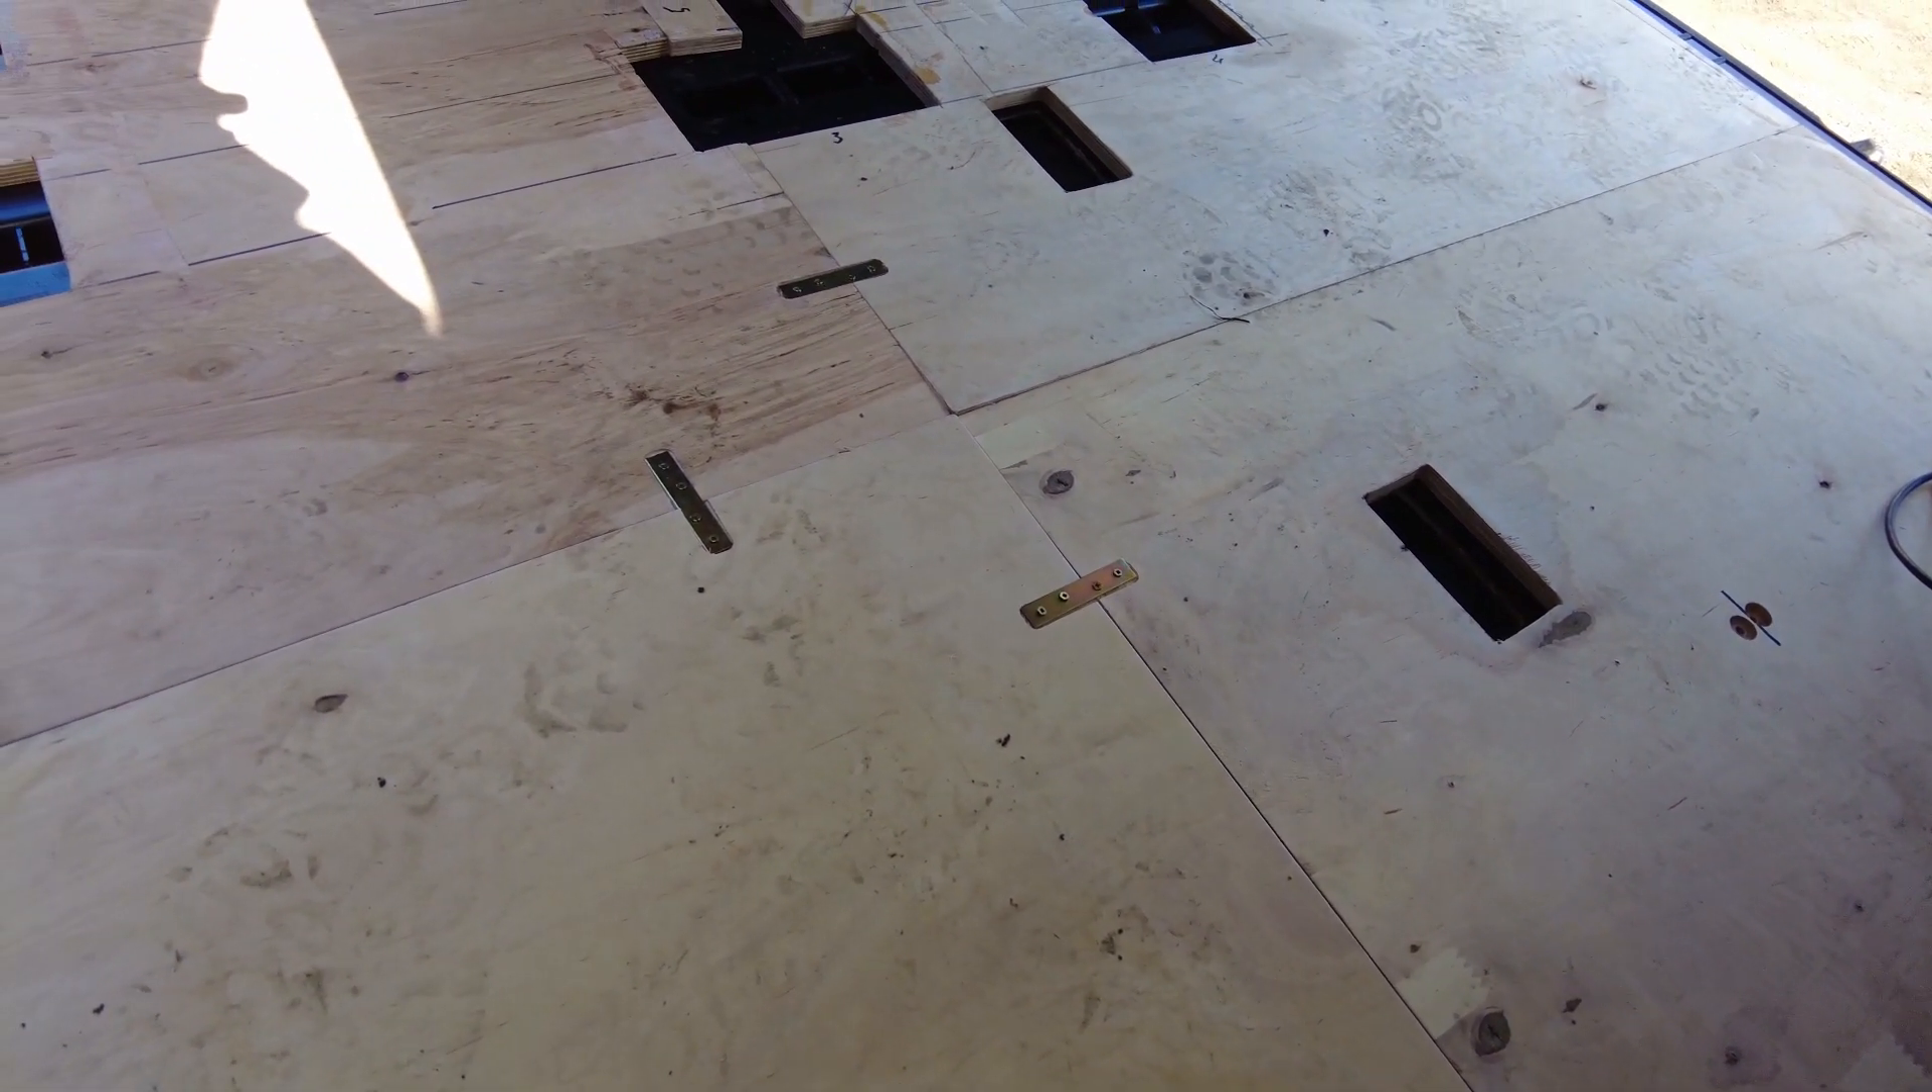Die Bodenplatte ist jetzt mit so Laschen verbunden worden.